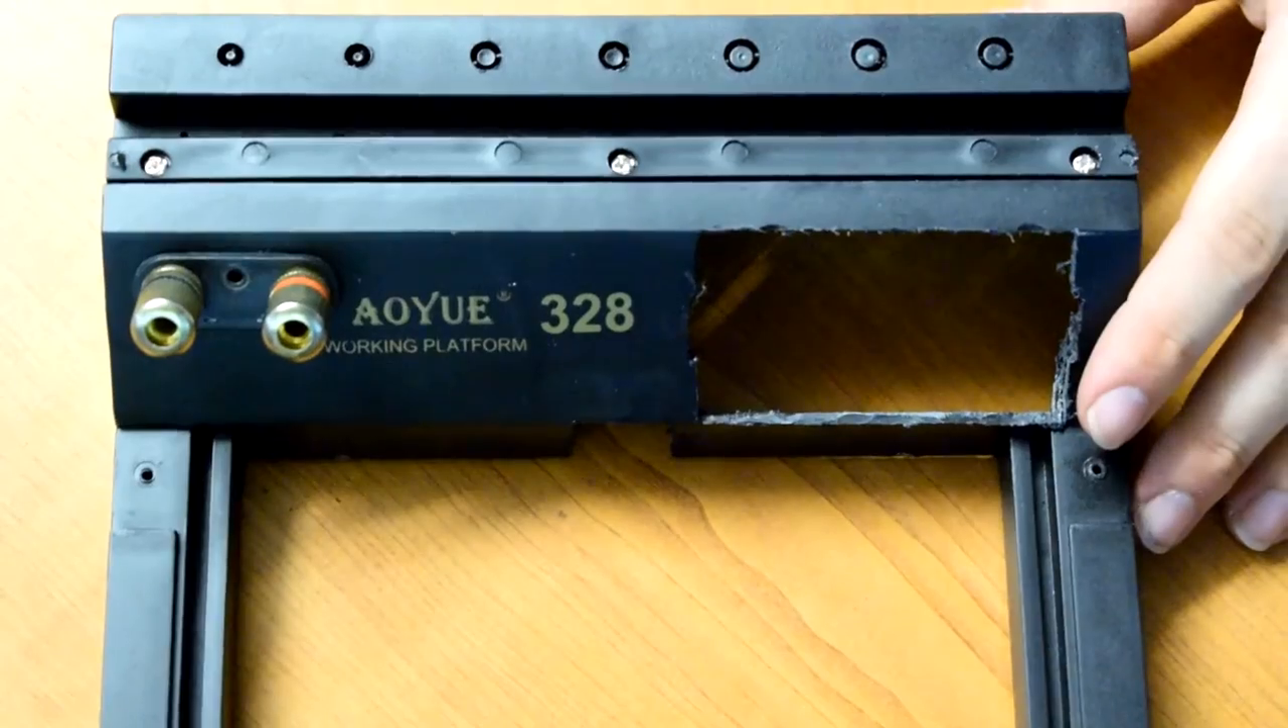So we've got our binding posts in there.